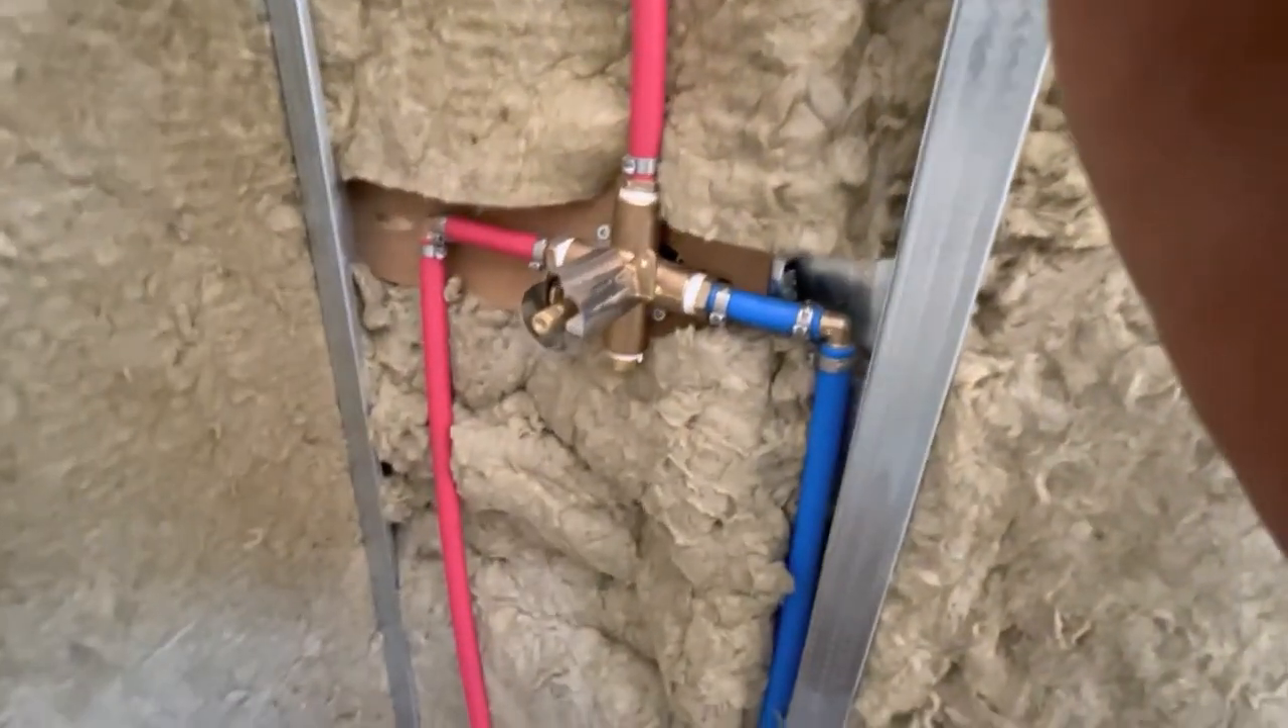So we've got, the walls are now insulated and the plumbing is in.